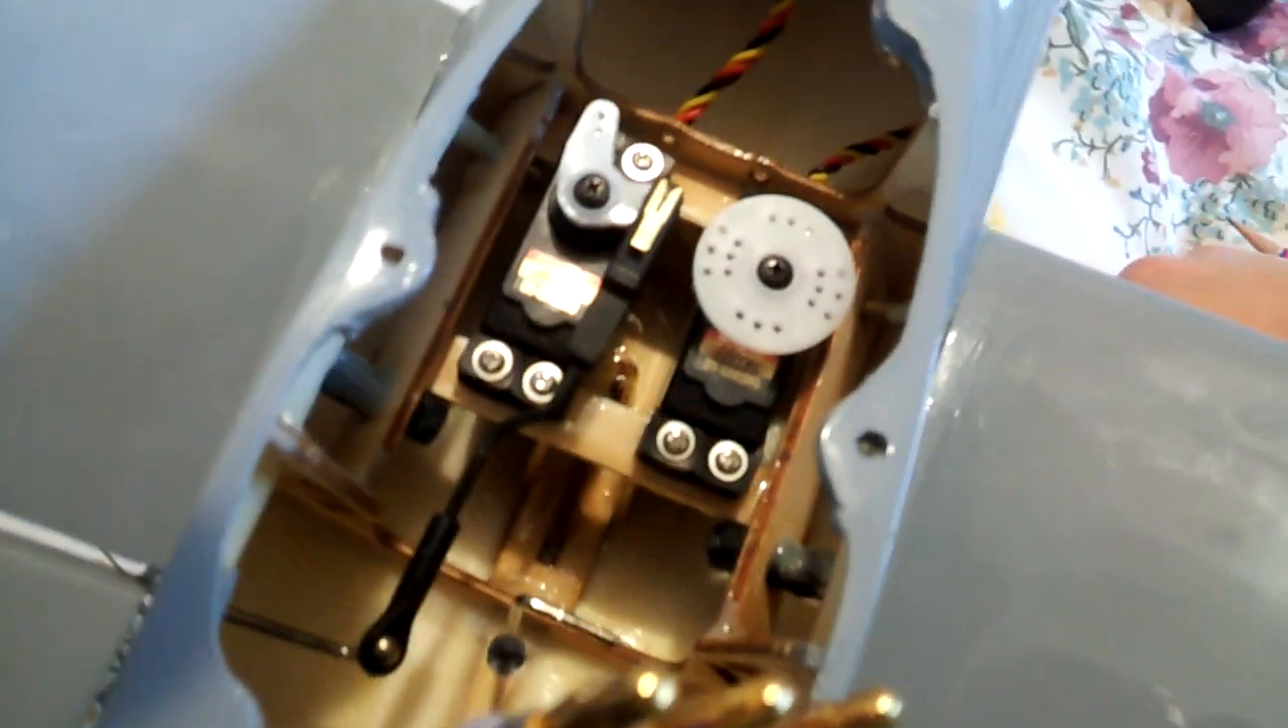At this point we have the elevator servos installed only I have one hooked up temporarily.